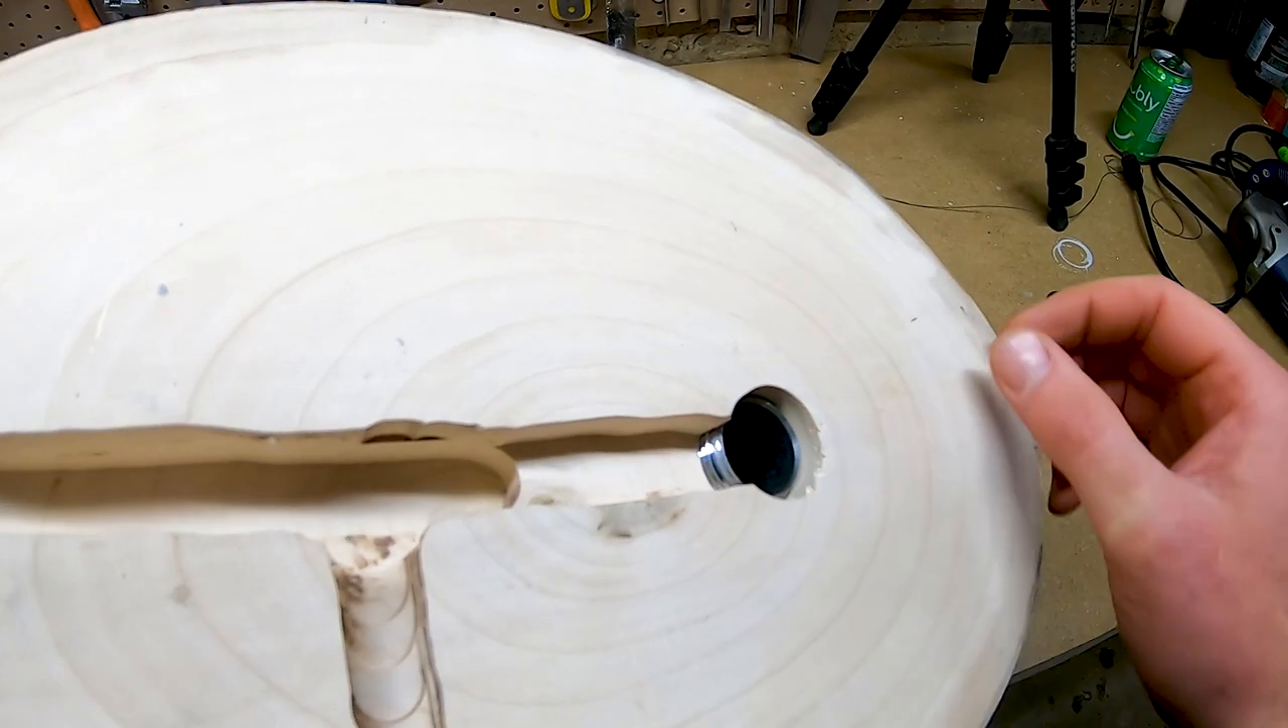You can see here how the nipple has protruded above the bottom of the channel.